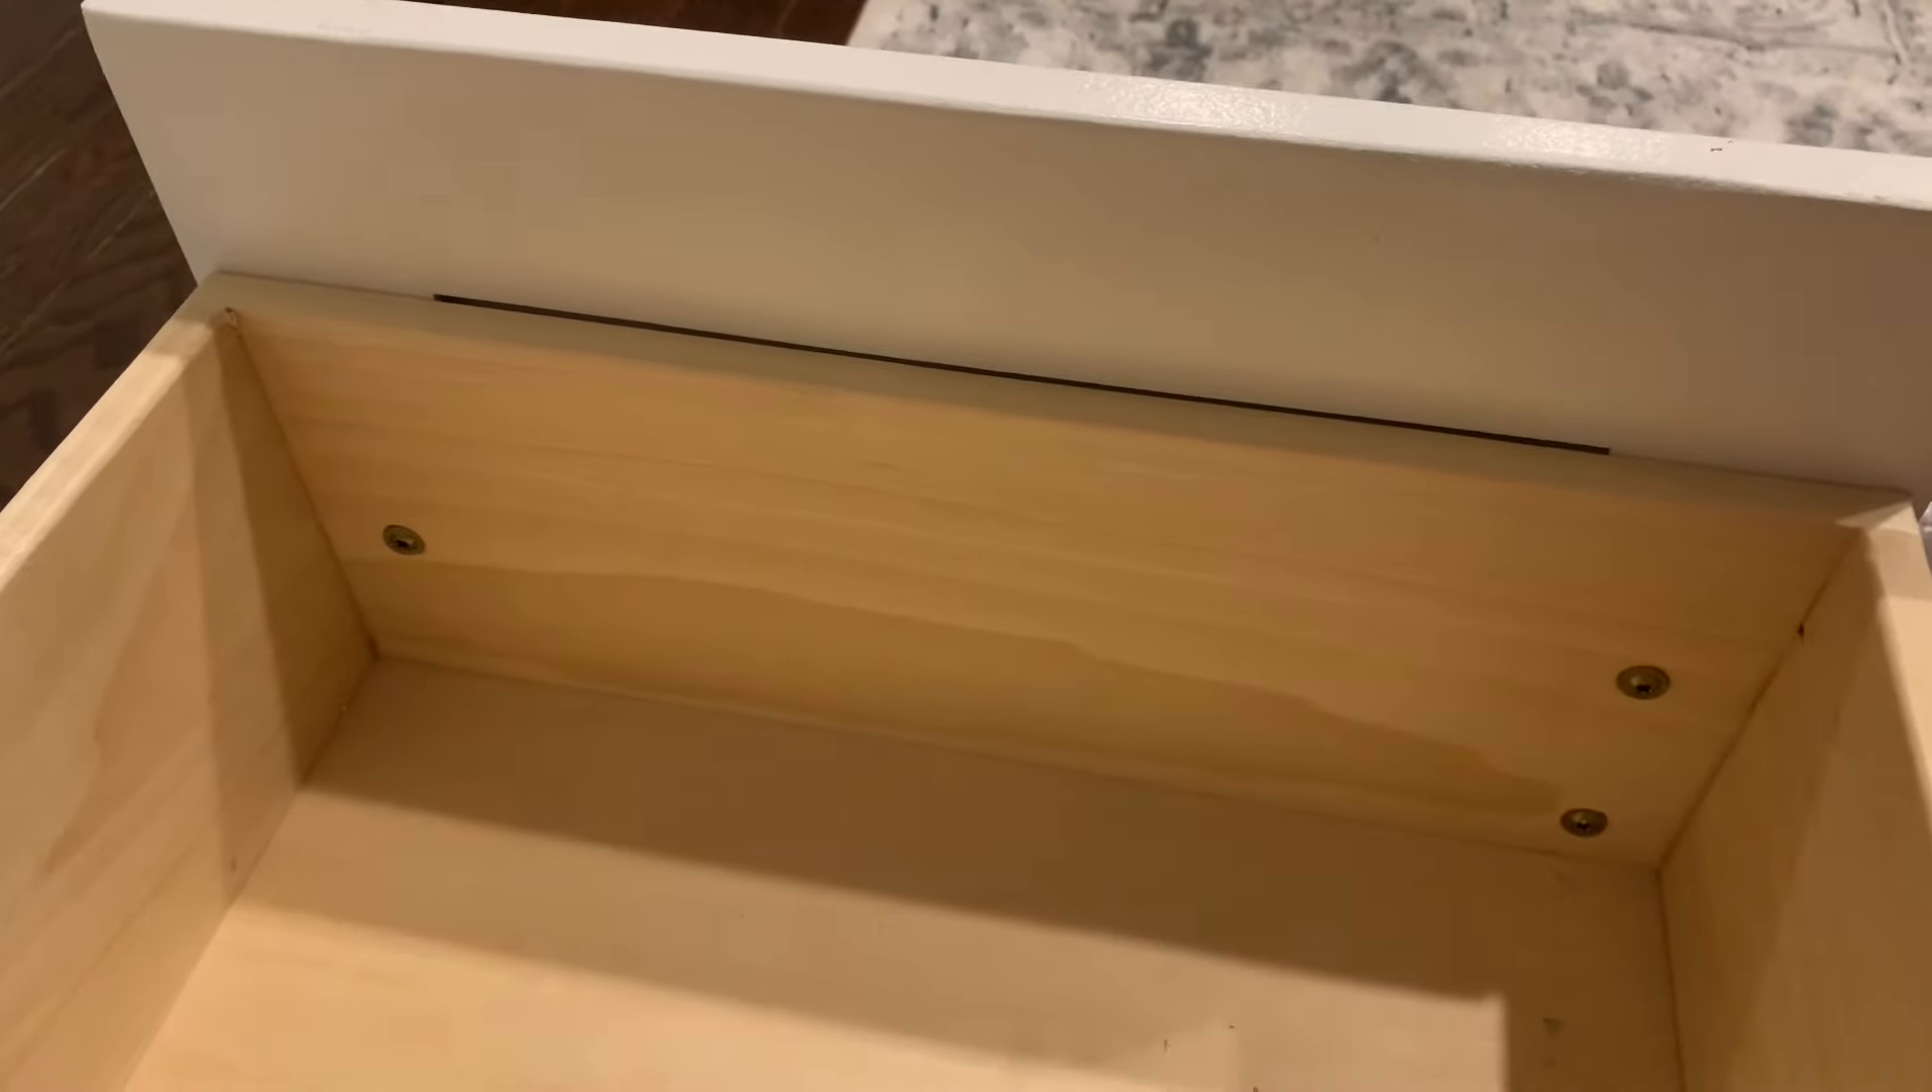I think the drawer front just had a slight warp in it. So just fastening it at two points wasn't keeping it flush here.